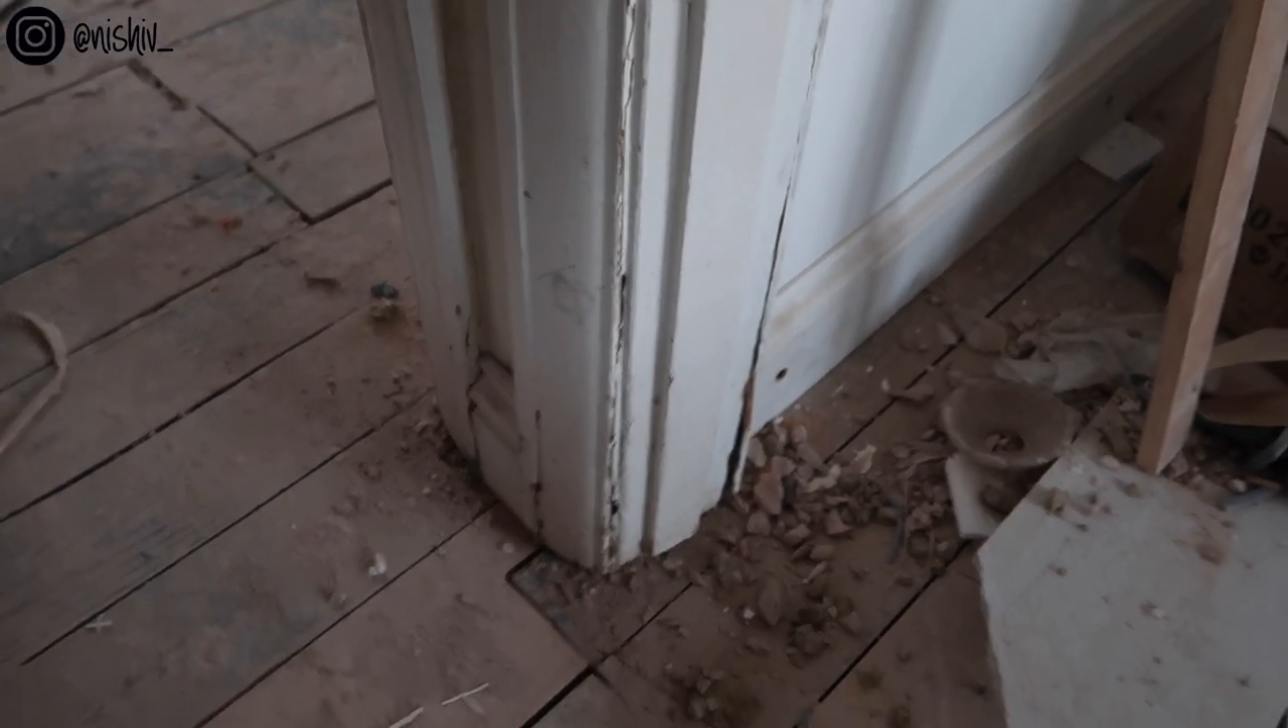This is what I mean by the architraves there's like really big gaps here.